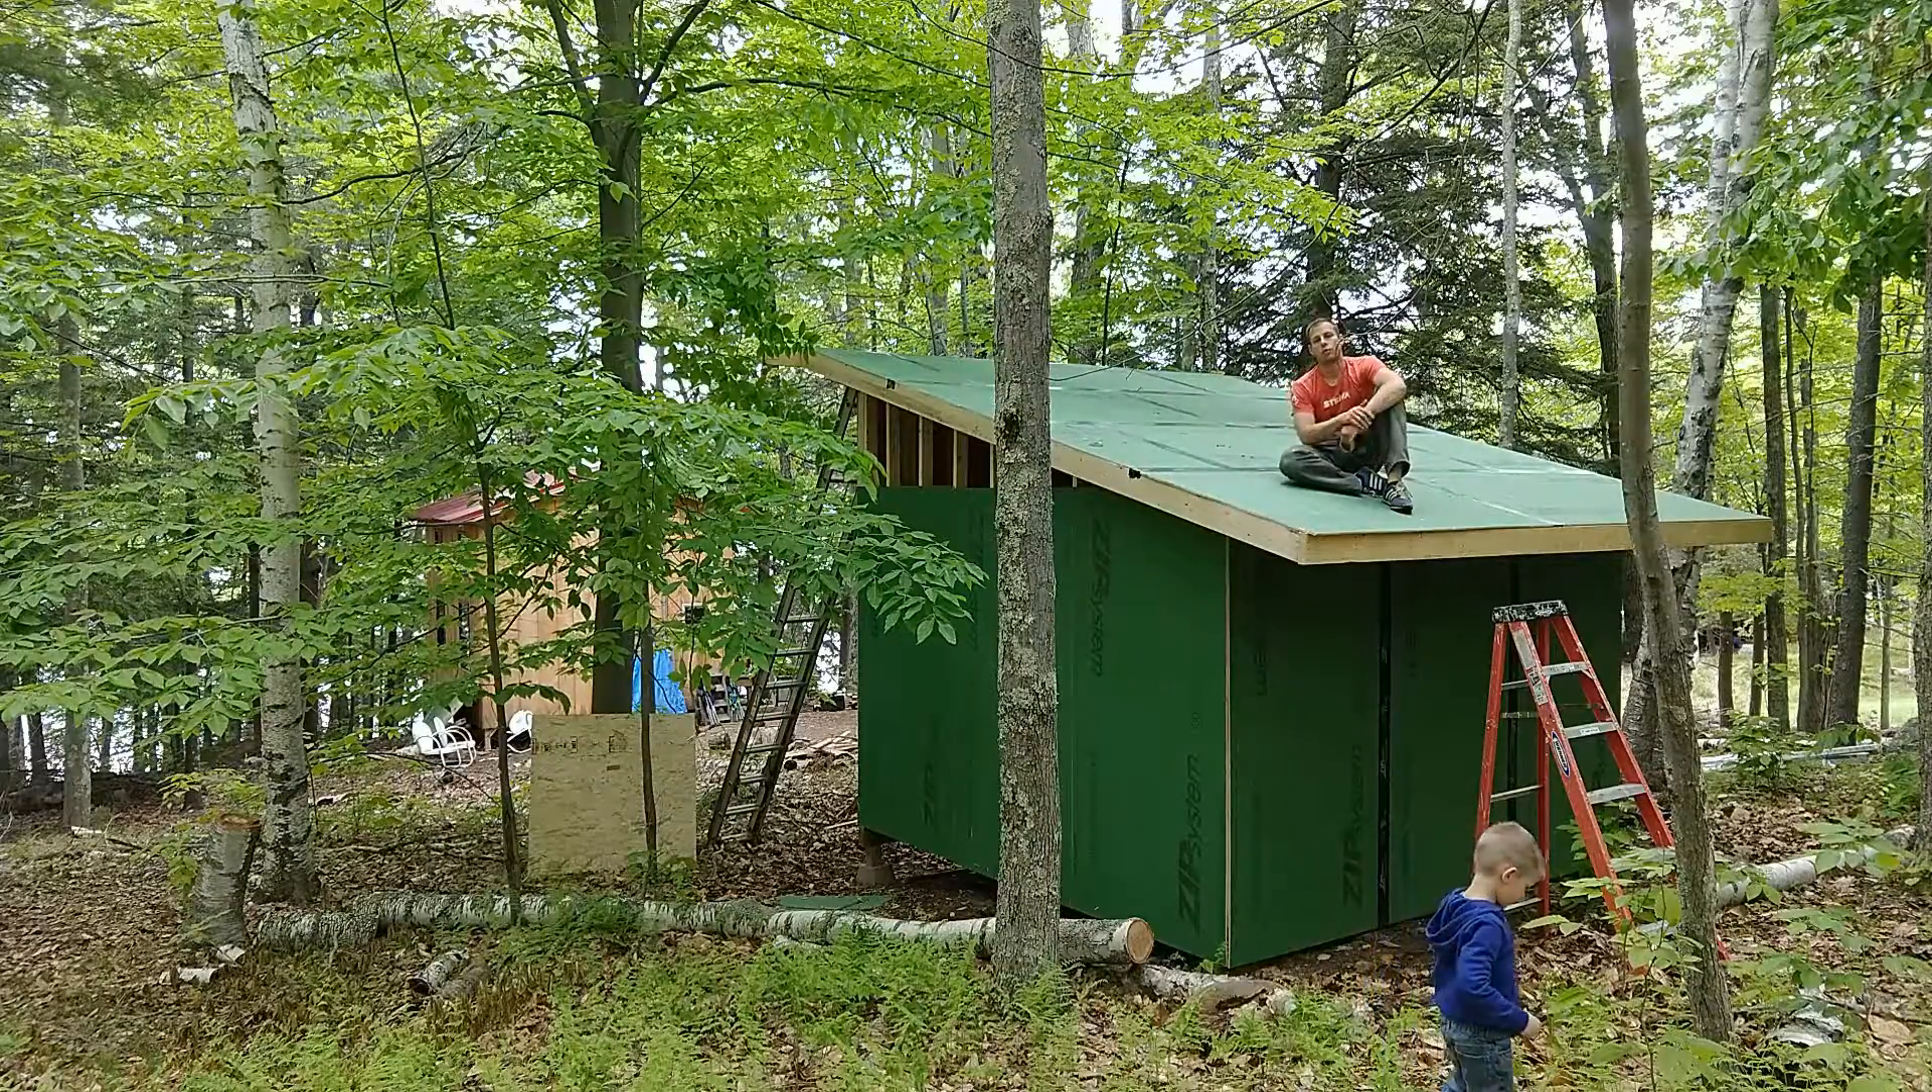There we have it the zip system for the roof is on zip tape.